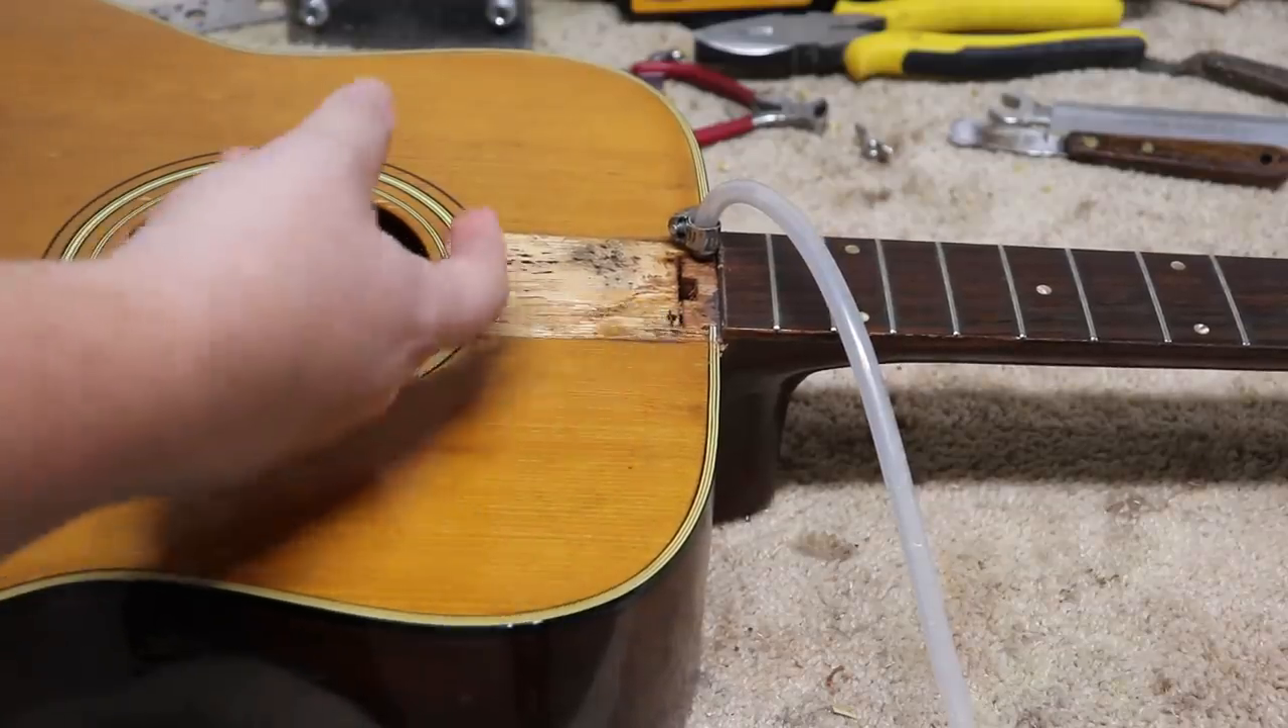We got this portion of the fretboard loose from the body and then Jerry came over and helped me.